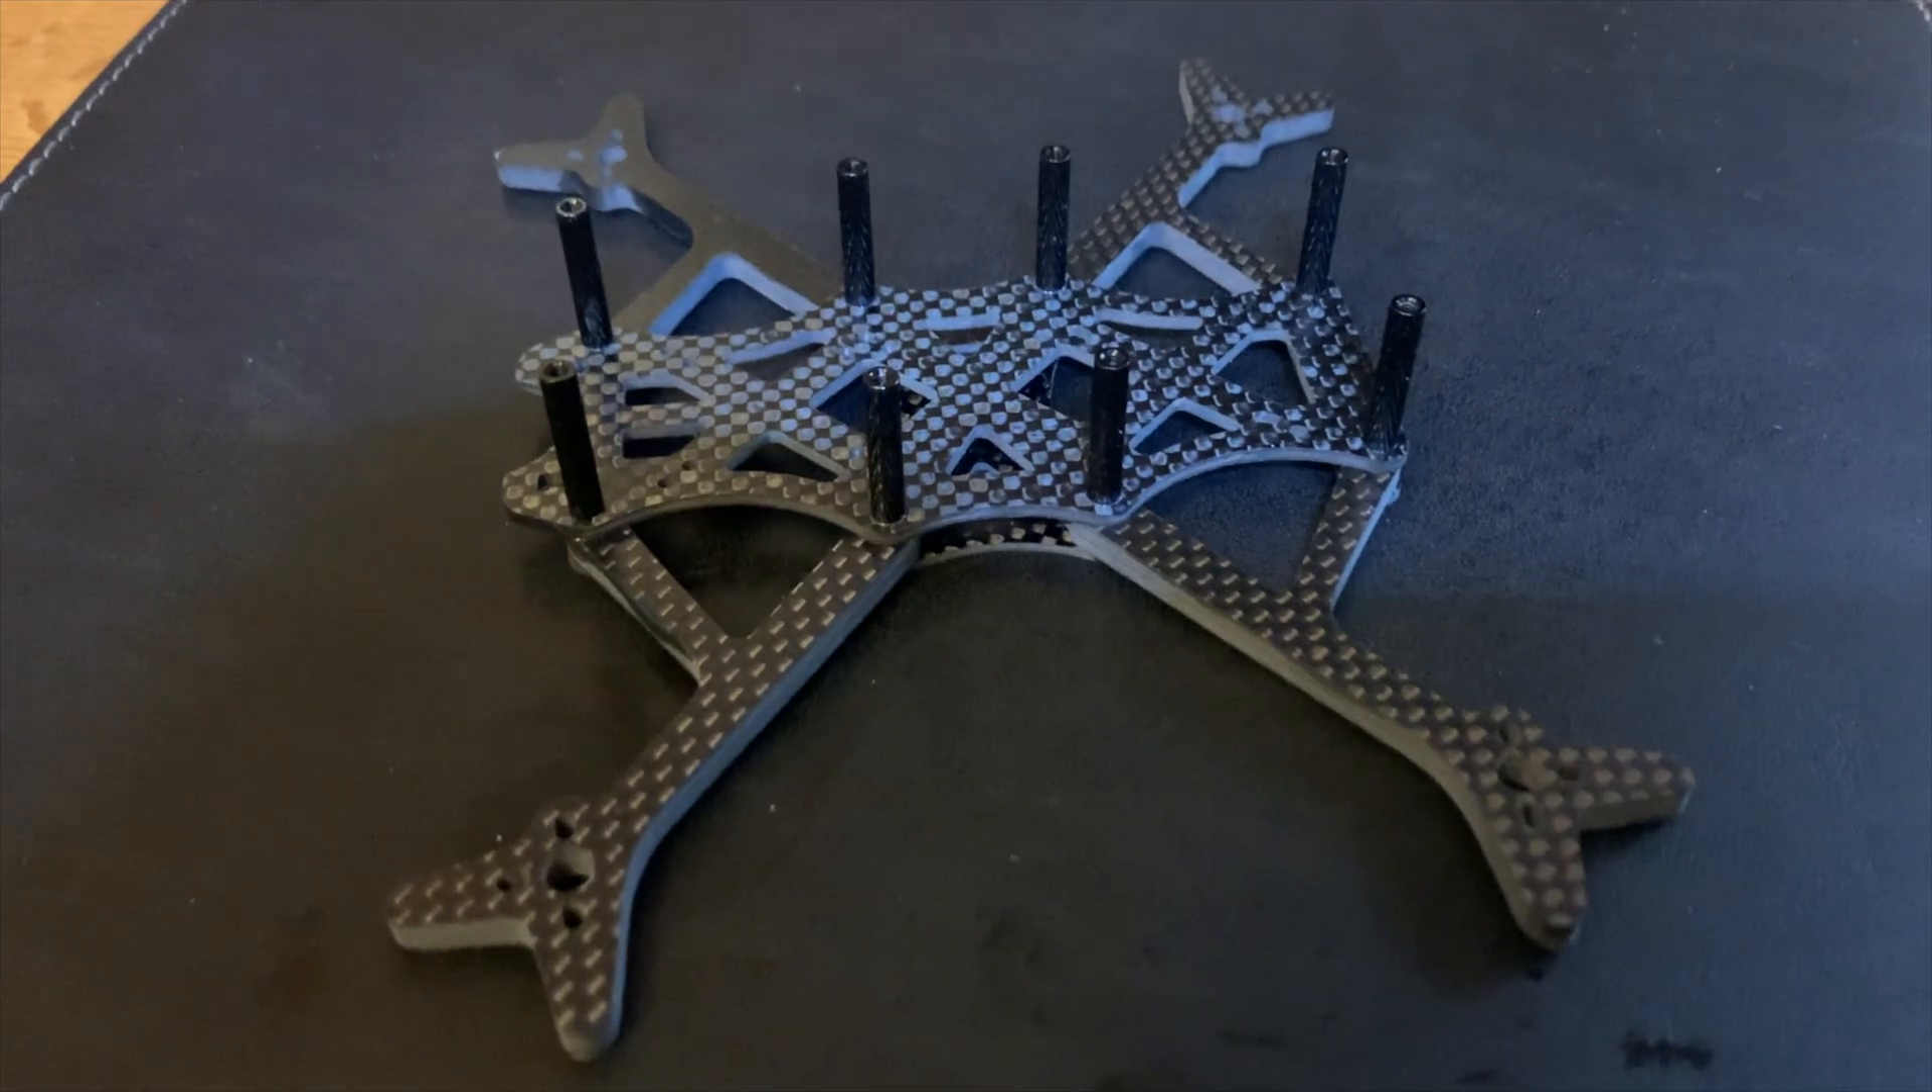Arms installed with loctite and standoffs in place.